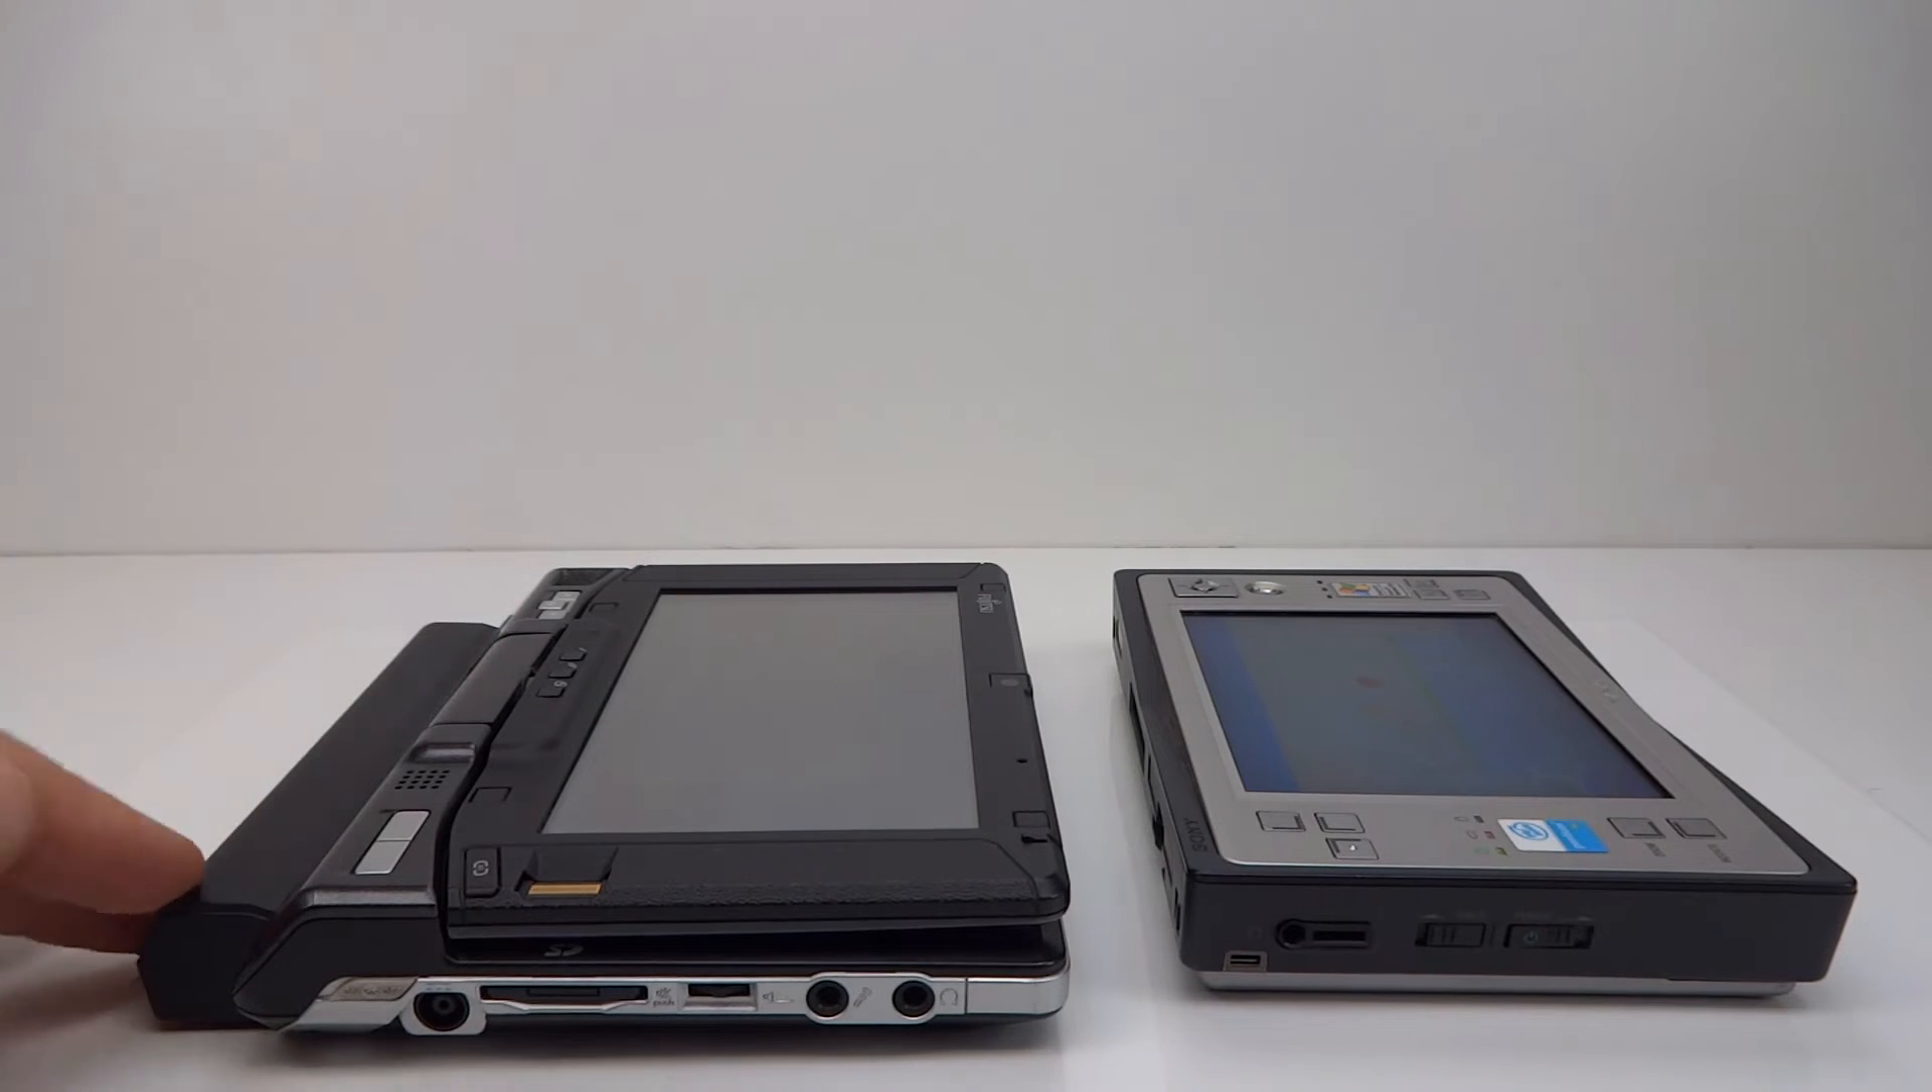And the battery does stick out here.